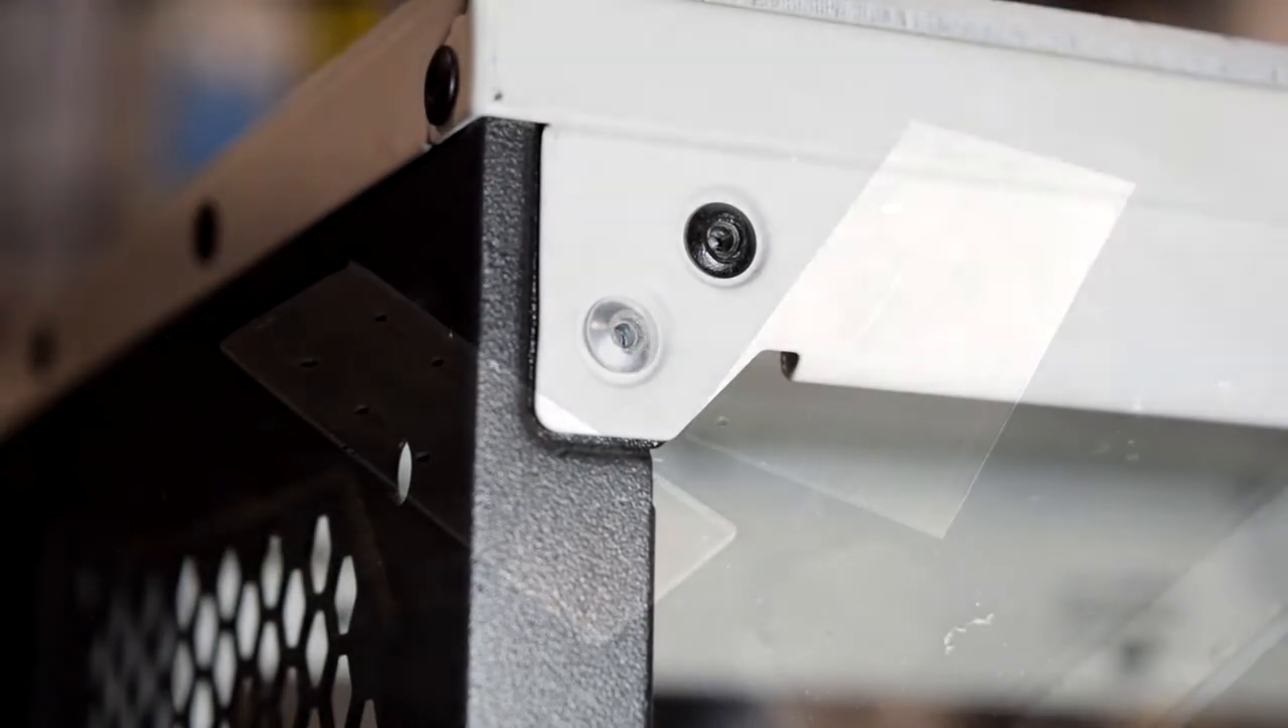And voila! You've got one rivet reinstalled.